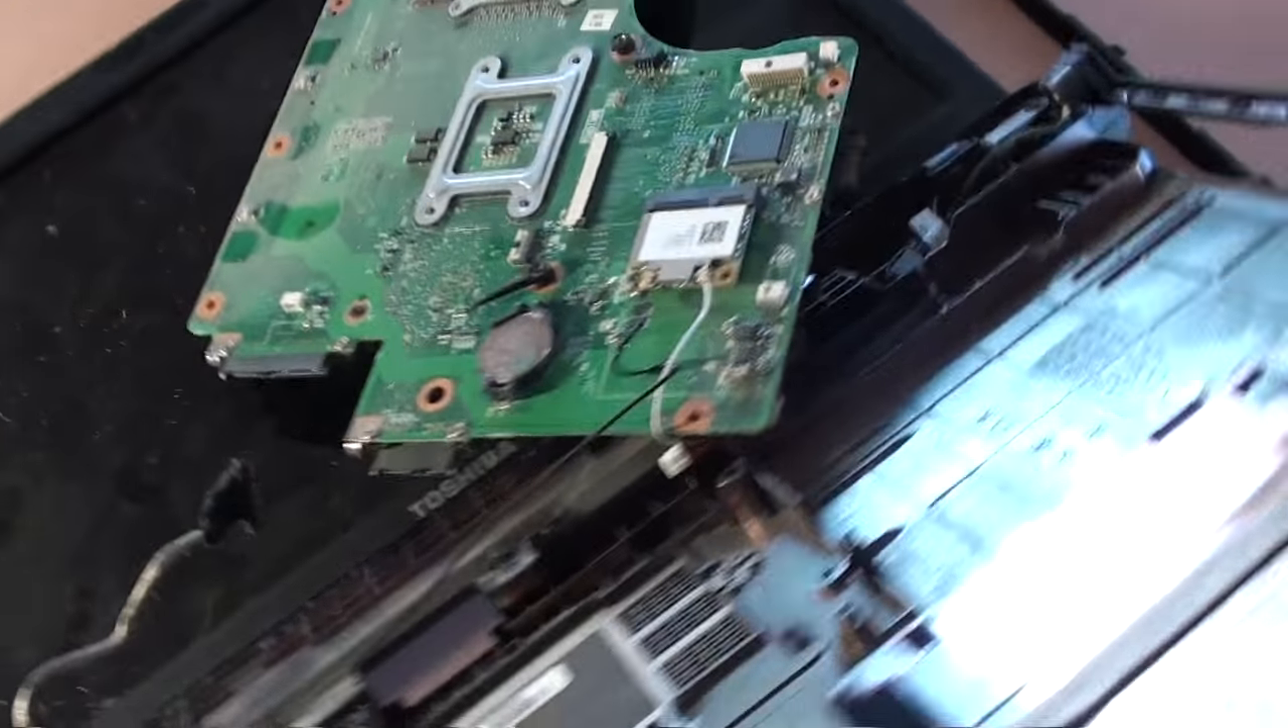Okay, so we've got the main board out.